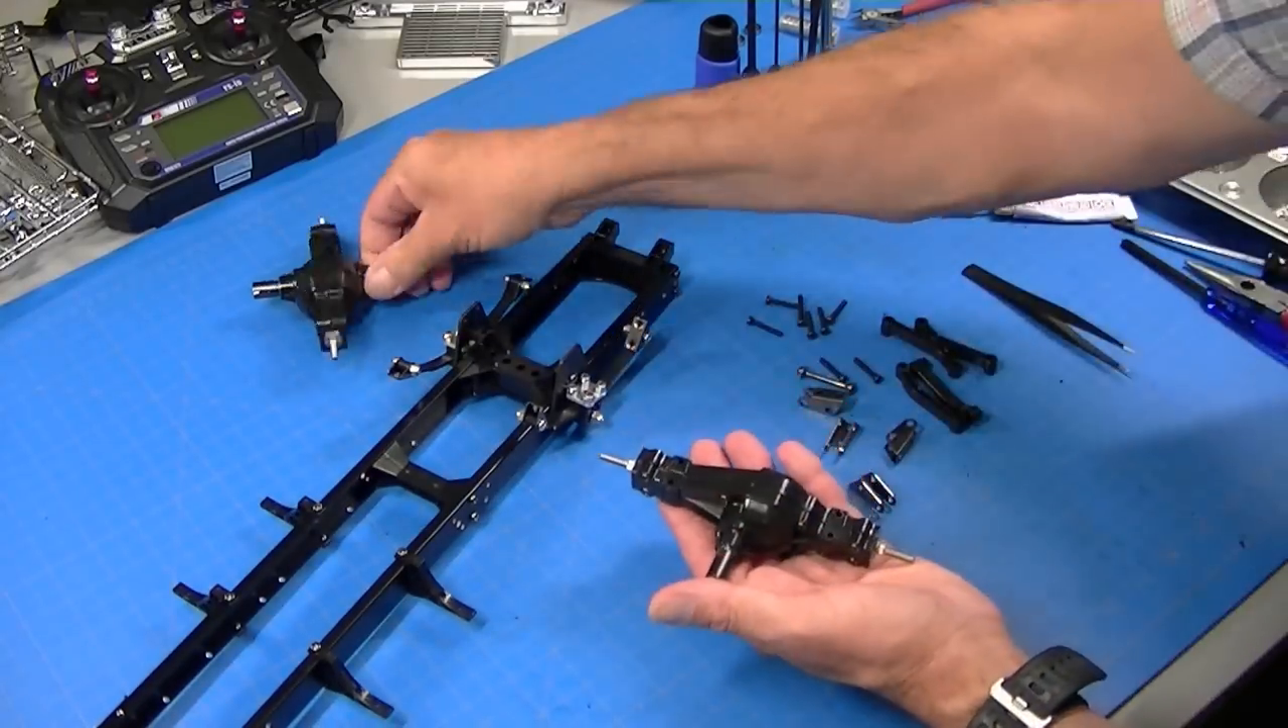Well there's my rear axles built.